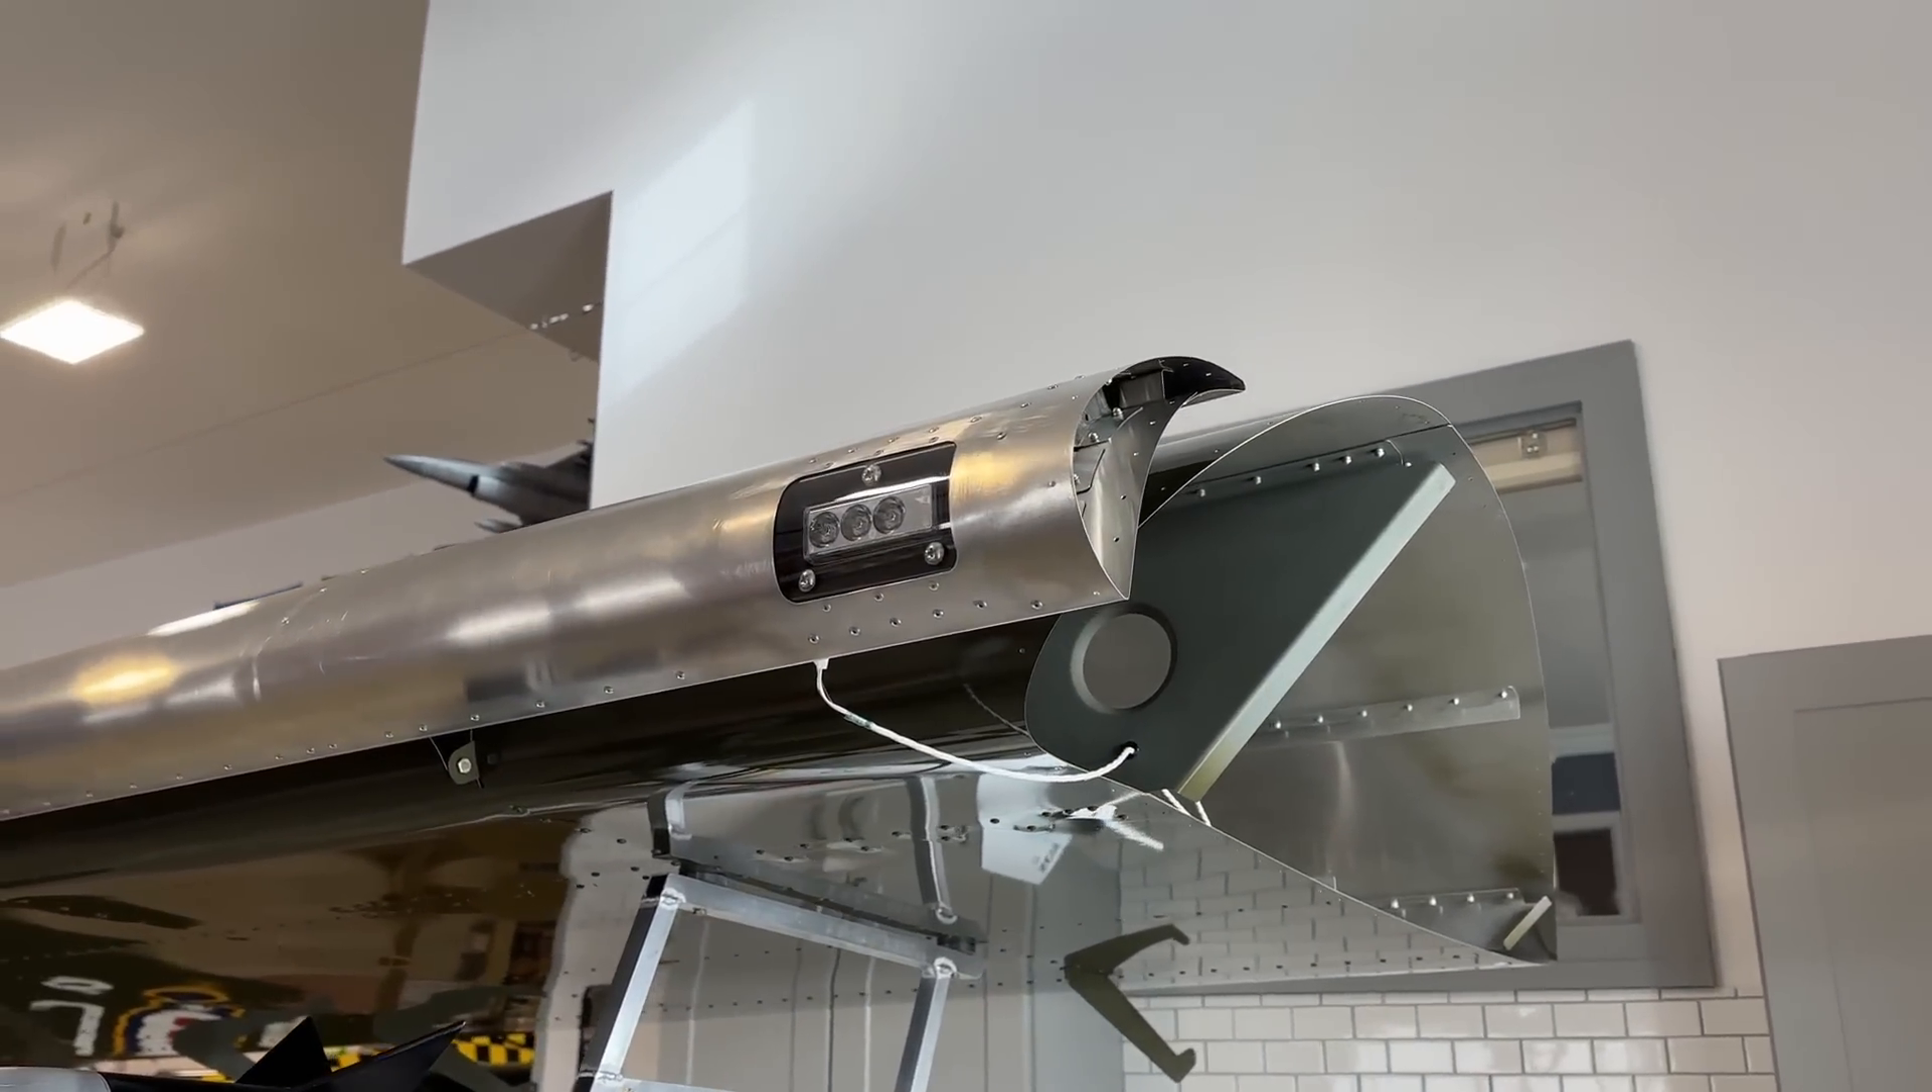All right here is the lens I mean the the whole light assembly put together and if we climb up a little ladder right here you can see how it goes together.